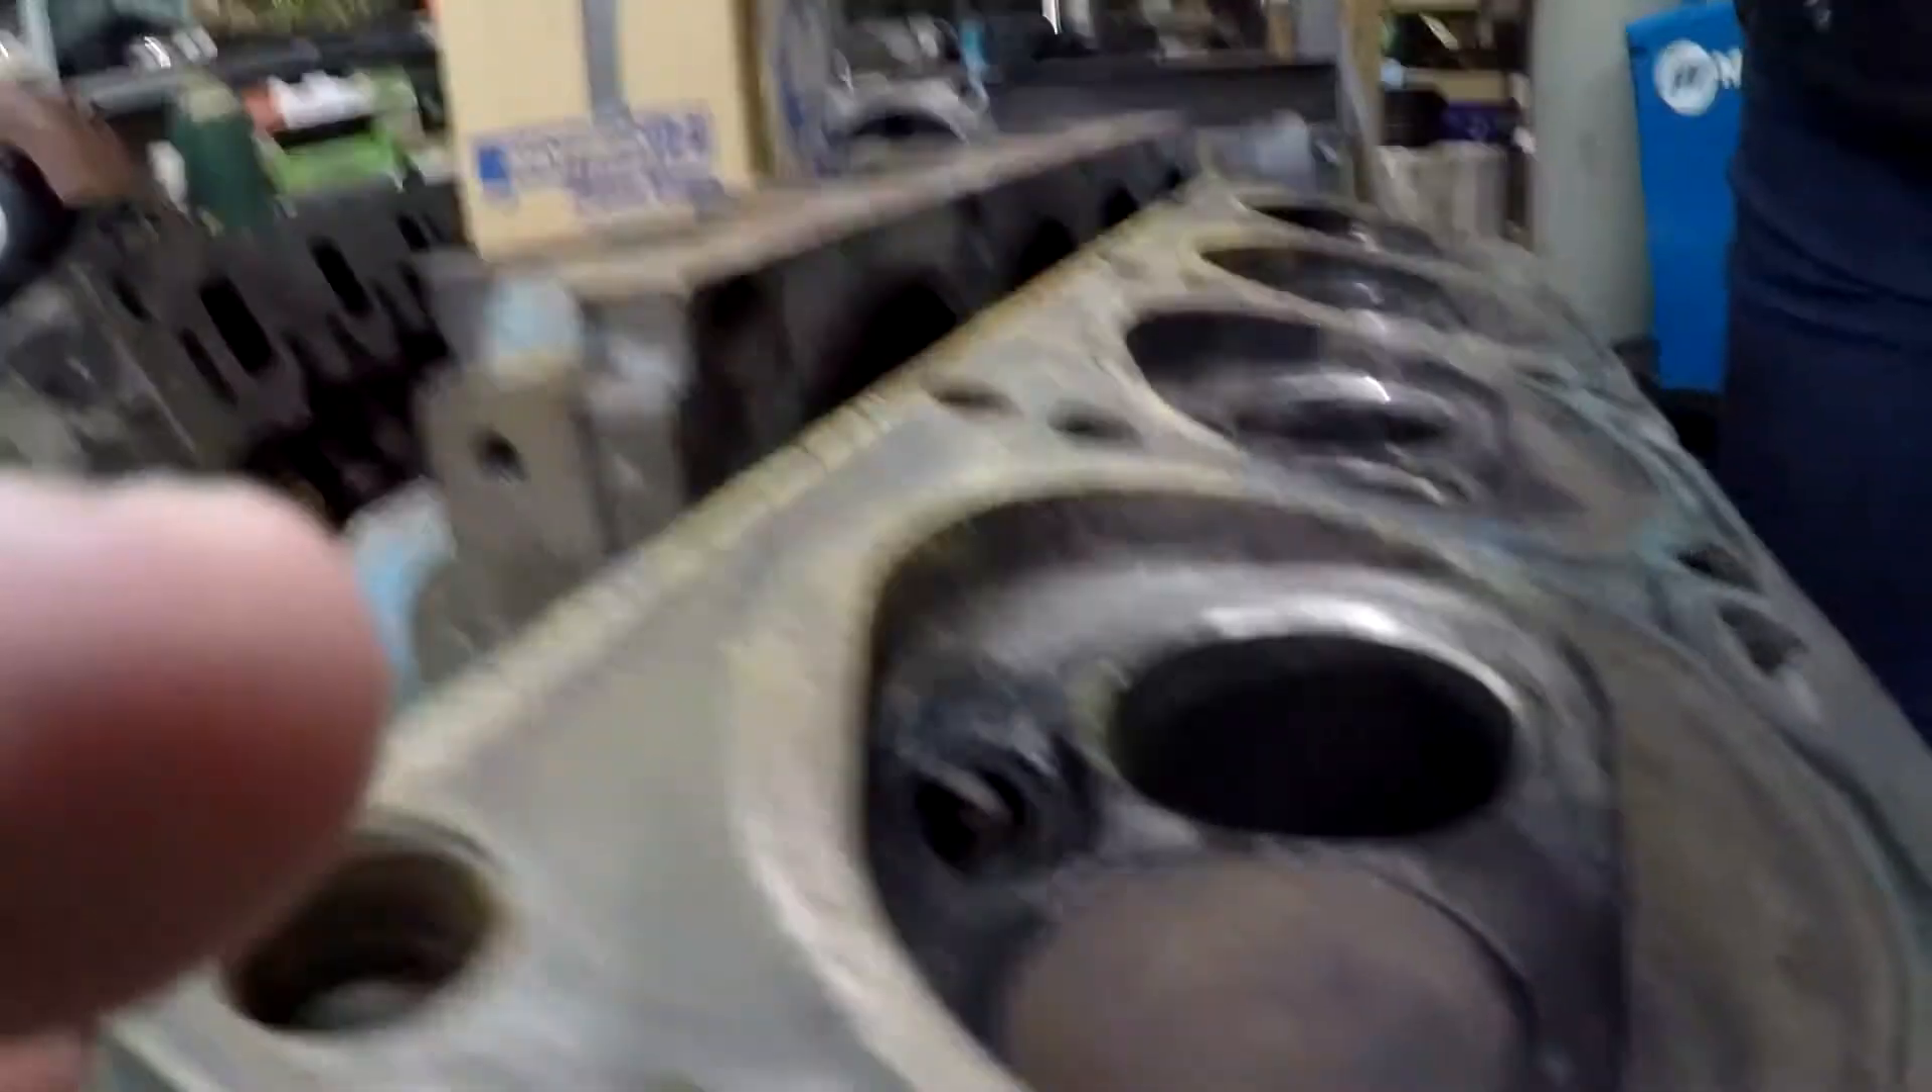We've slipped in one of the valves we haven't put them all in.